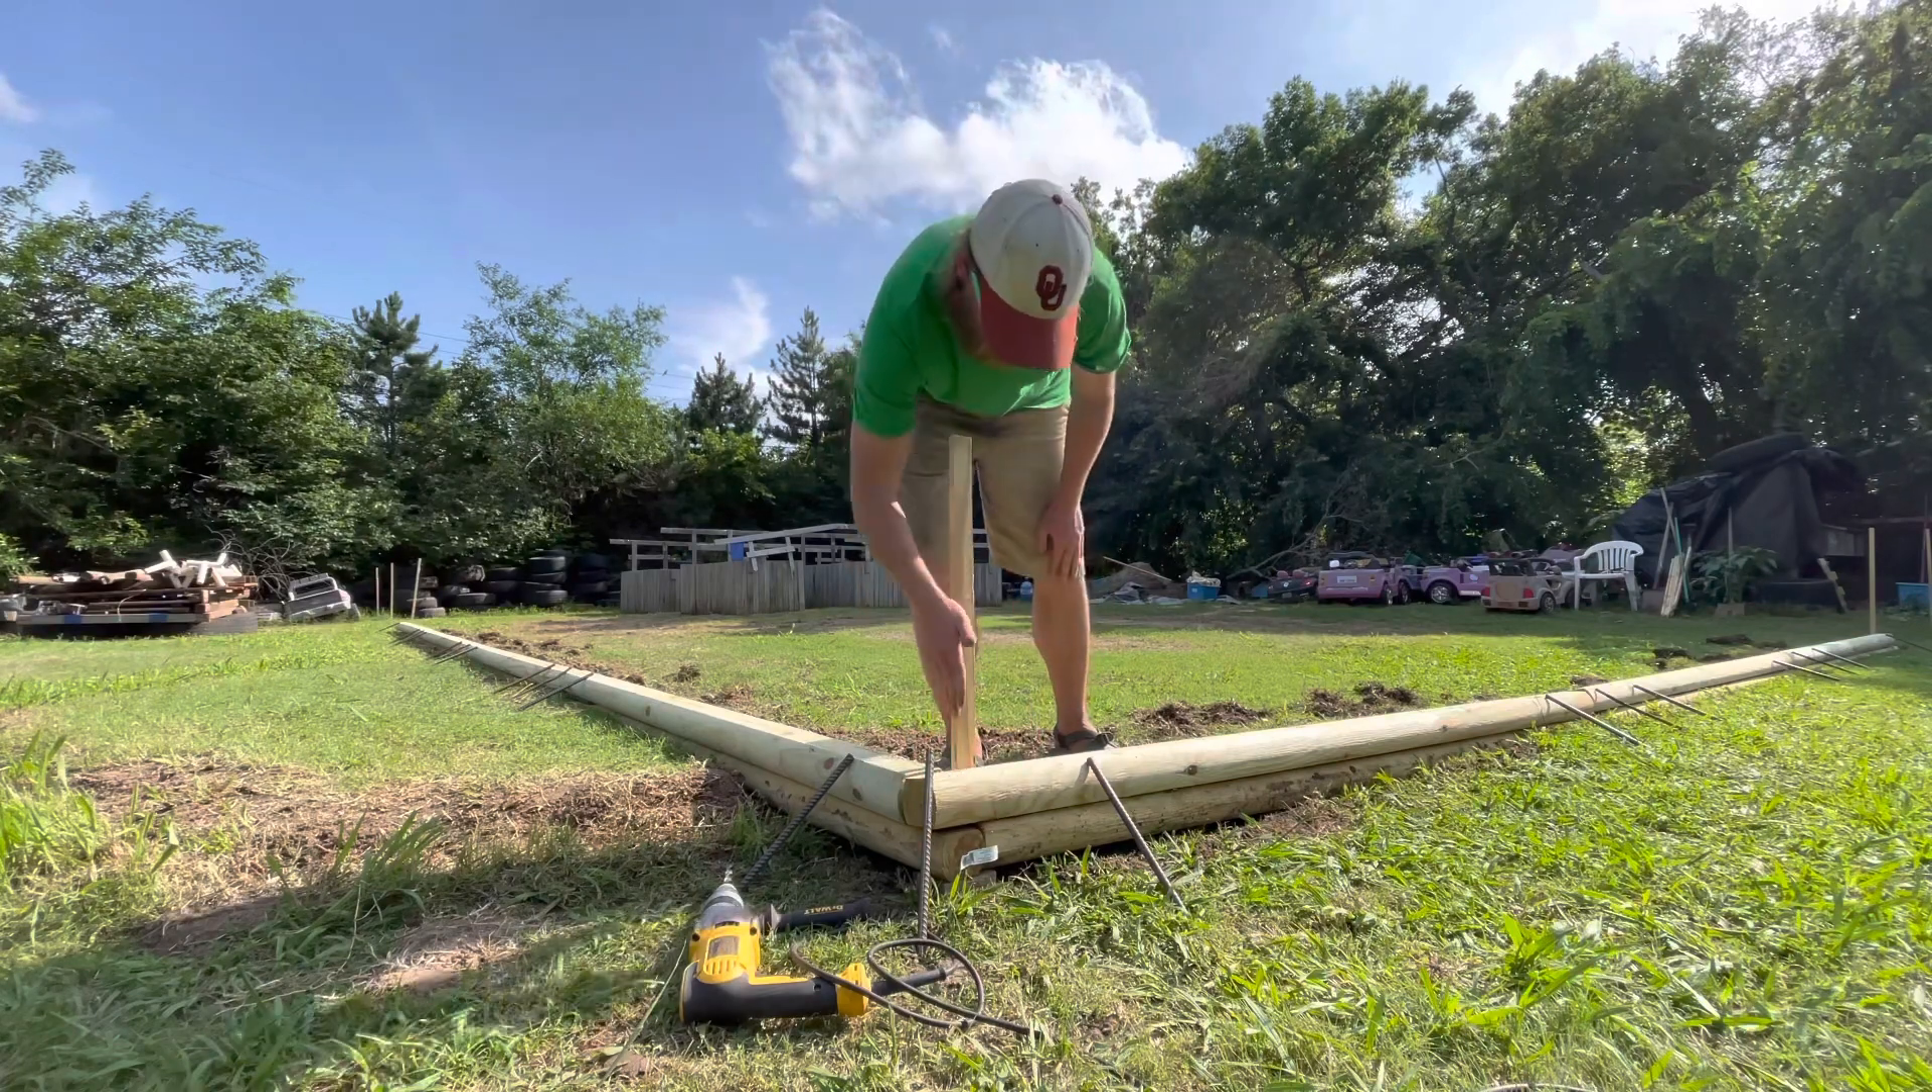Okay, so I've got the timbers all set. Now, all I need to do is anchor them in place so that they don't tip over.